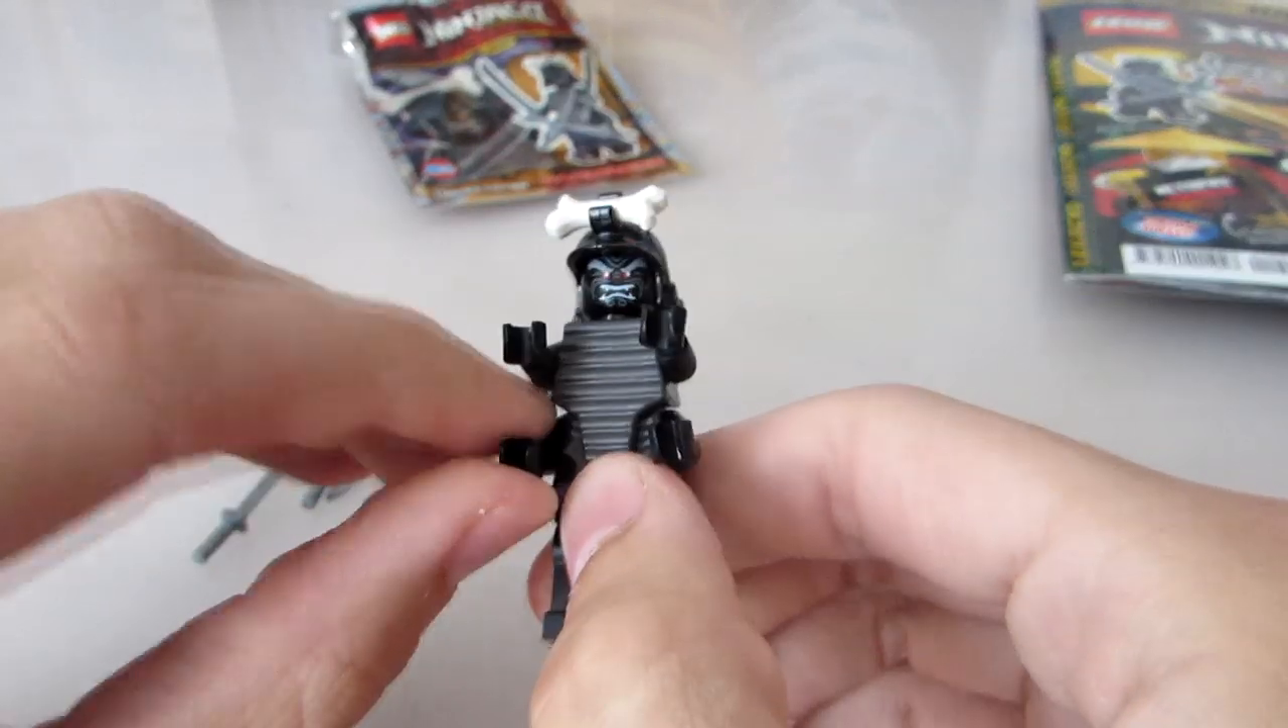И у нас получилась вот такая вот мини -фигурка. Но она пока без оружия.